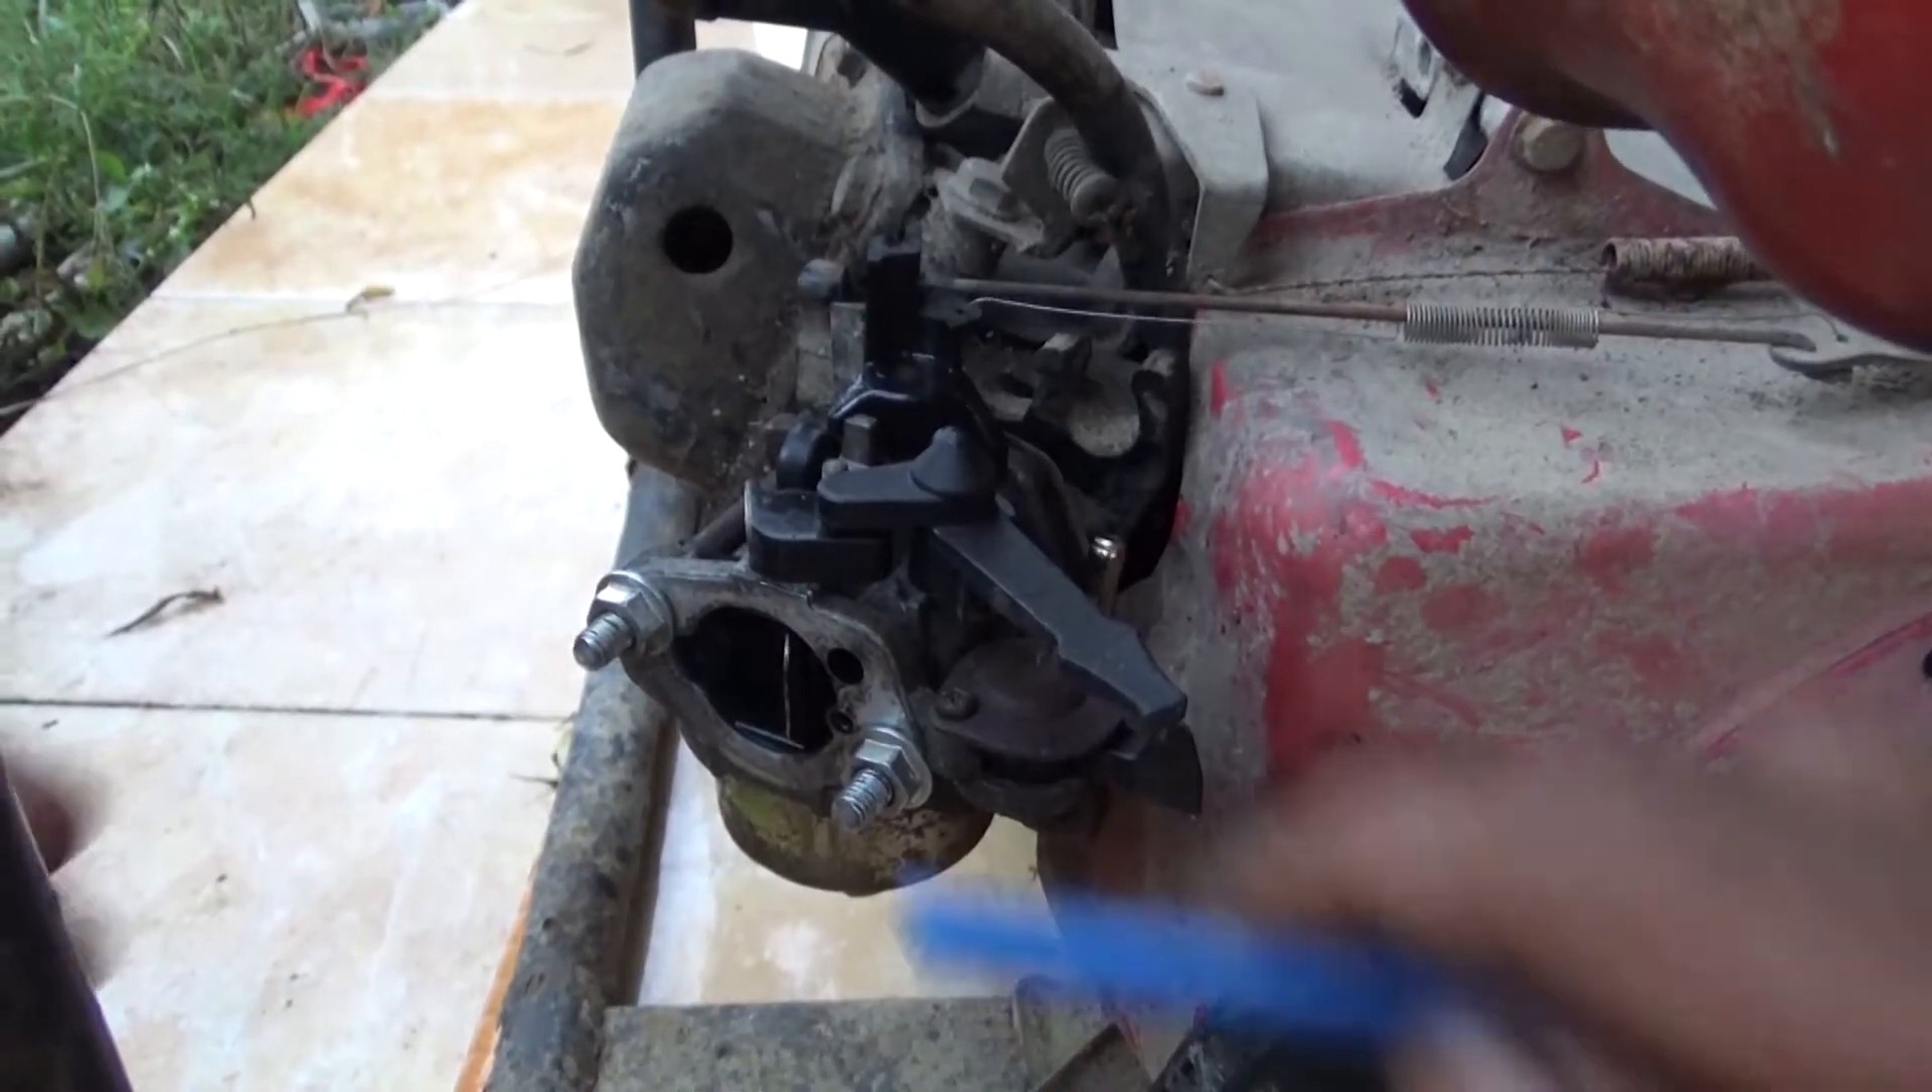Oke, sobat semua, sudah saya pasang karburatornya.